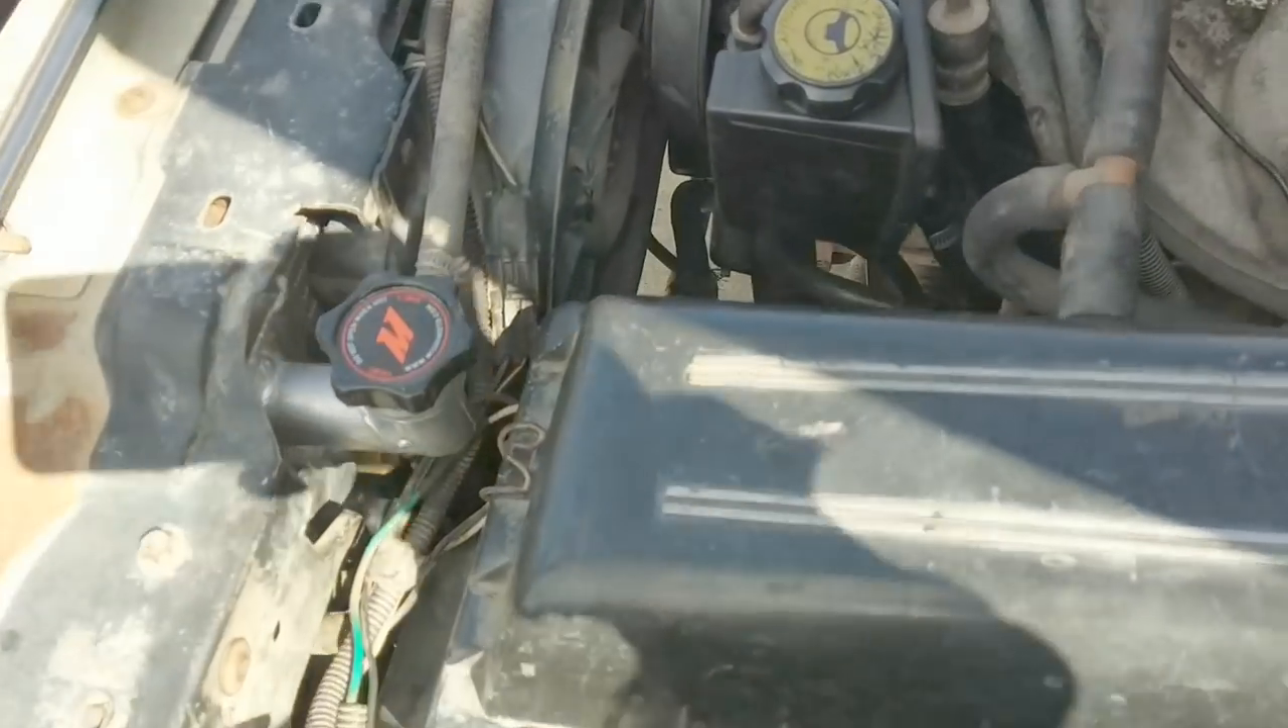Air box is in.